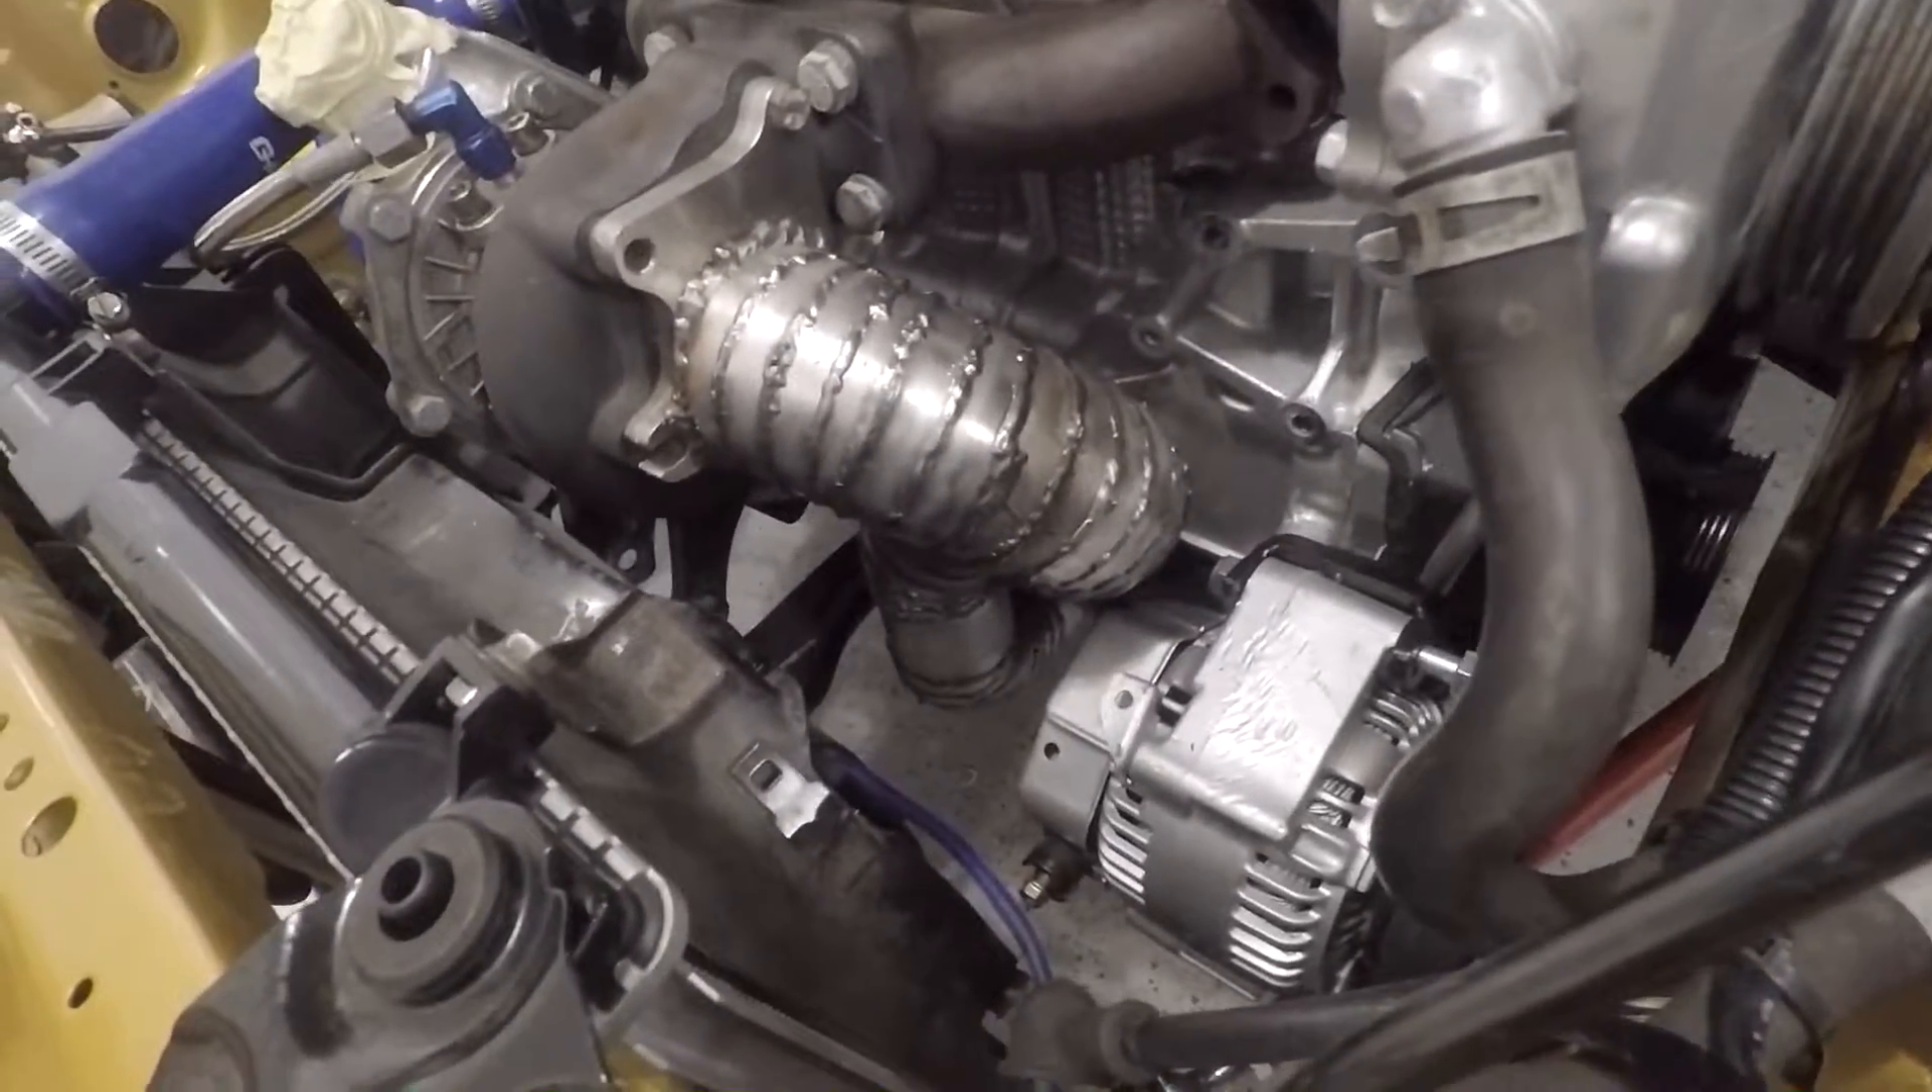So I got the down pipe in right here And you can see that we got plenty of room Over by the alternator.